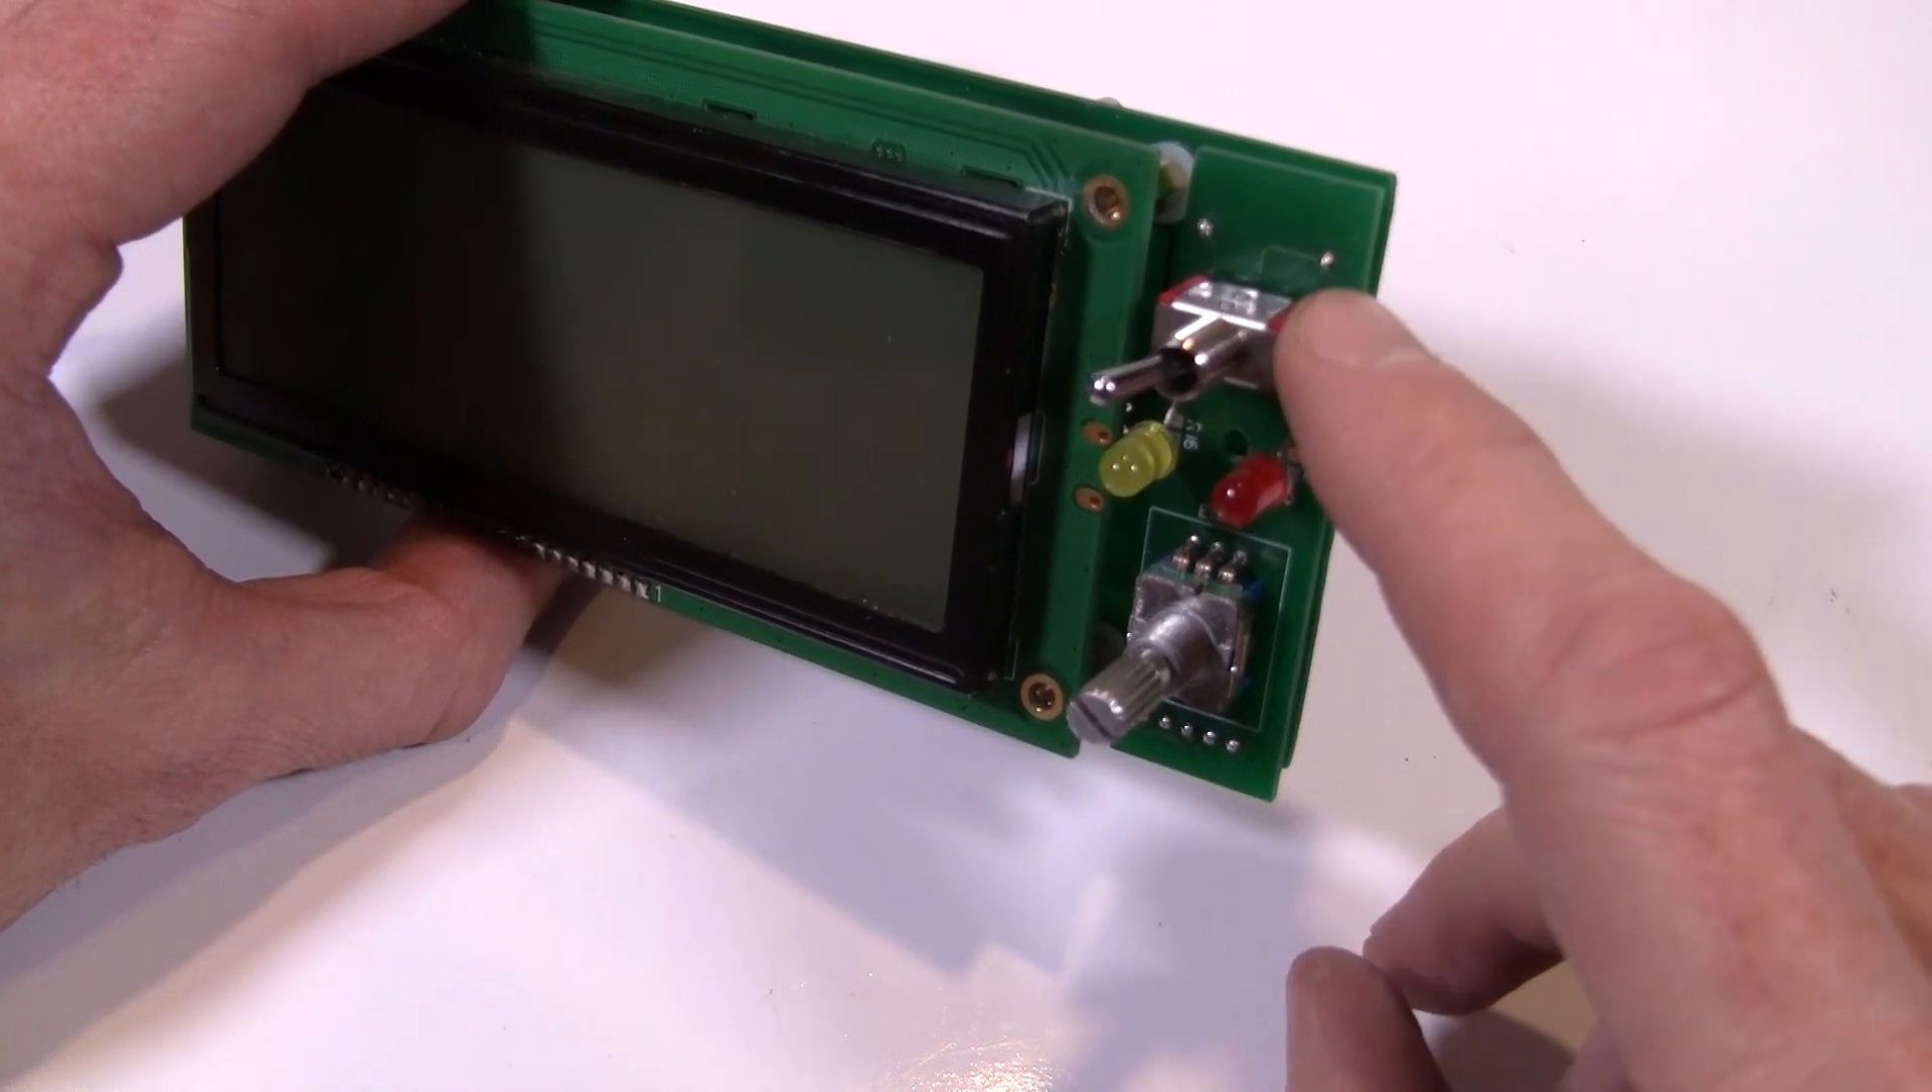This display board has optional LEDs and toggle switch installed.